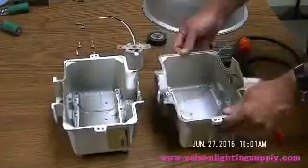So, anyway, we have this whole casing absolutely gutted here, meaning we've removed all the parts.